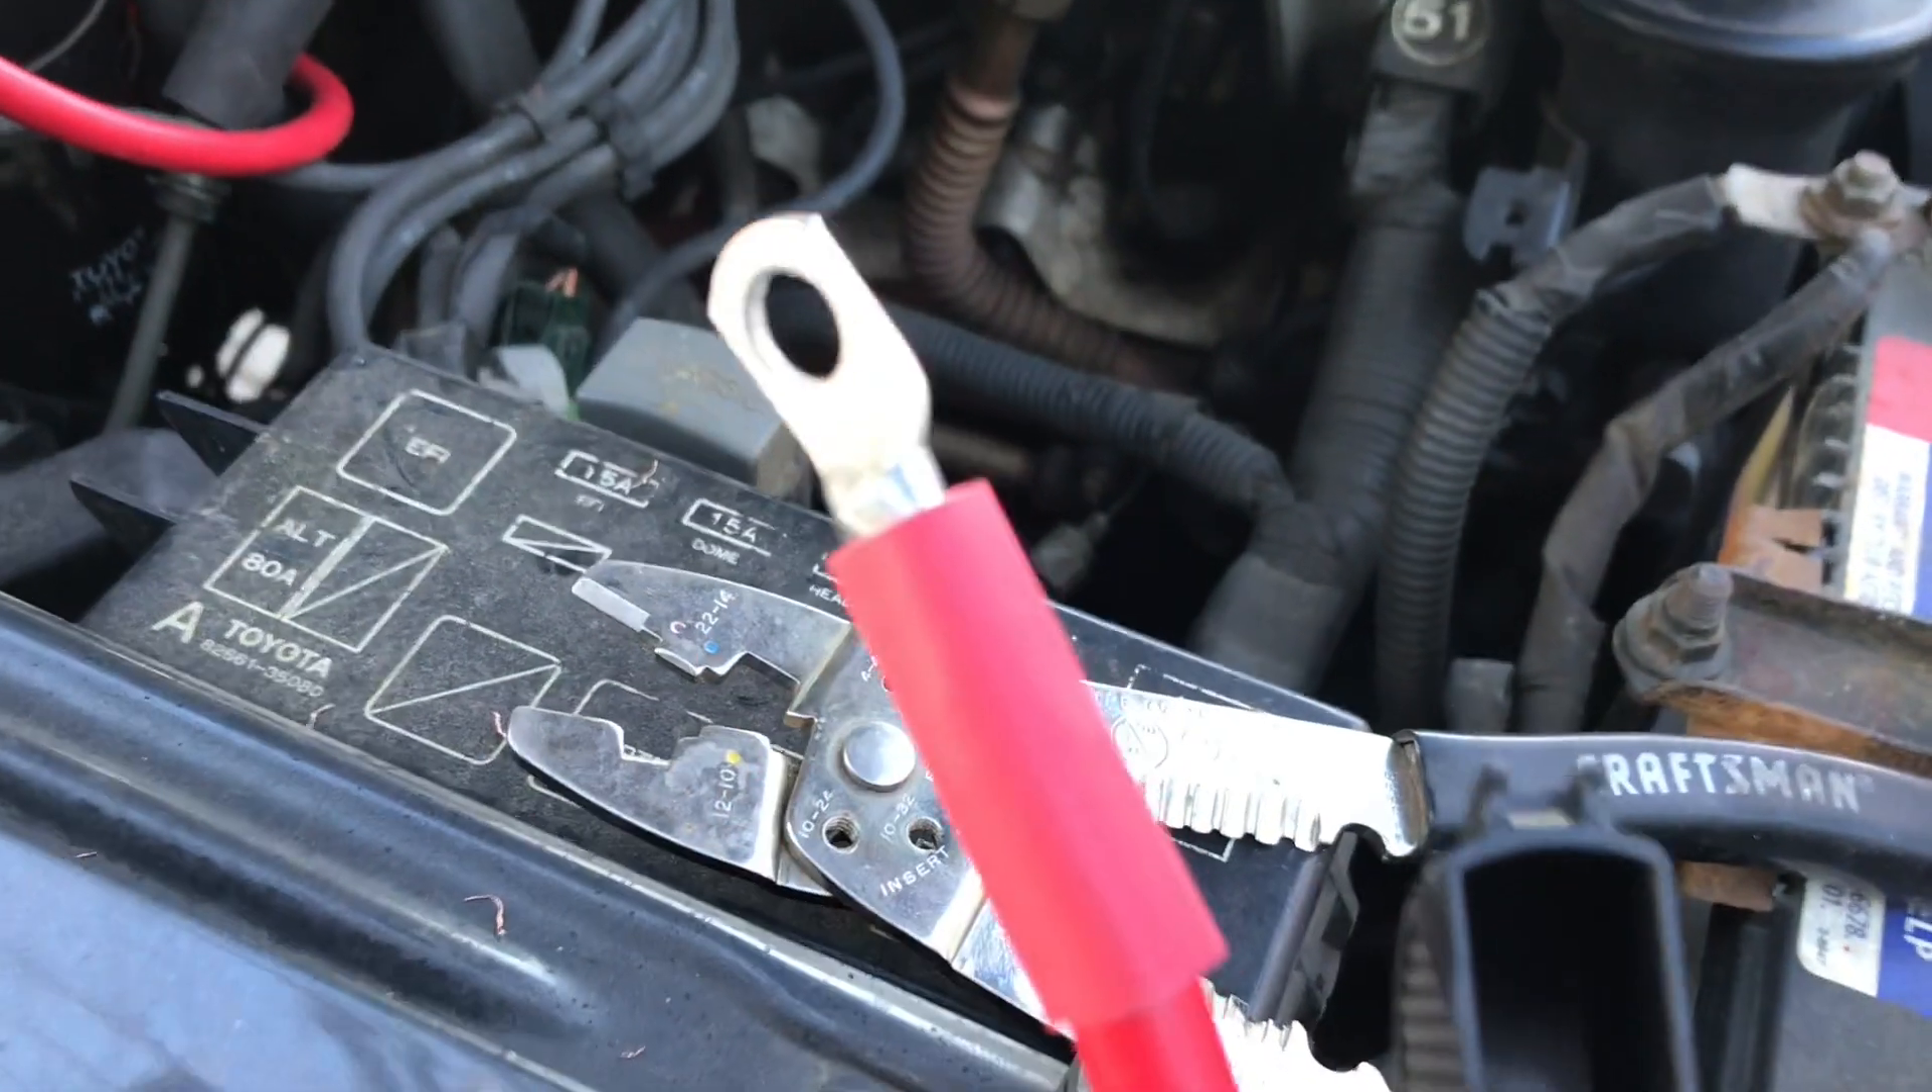Okay, I got the heat shrink wrap on.